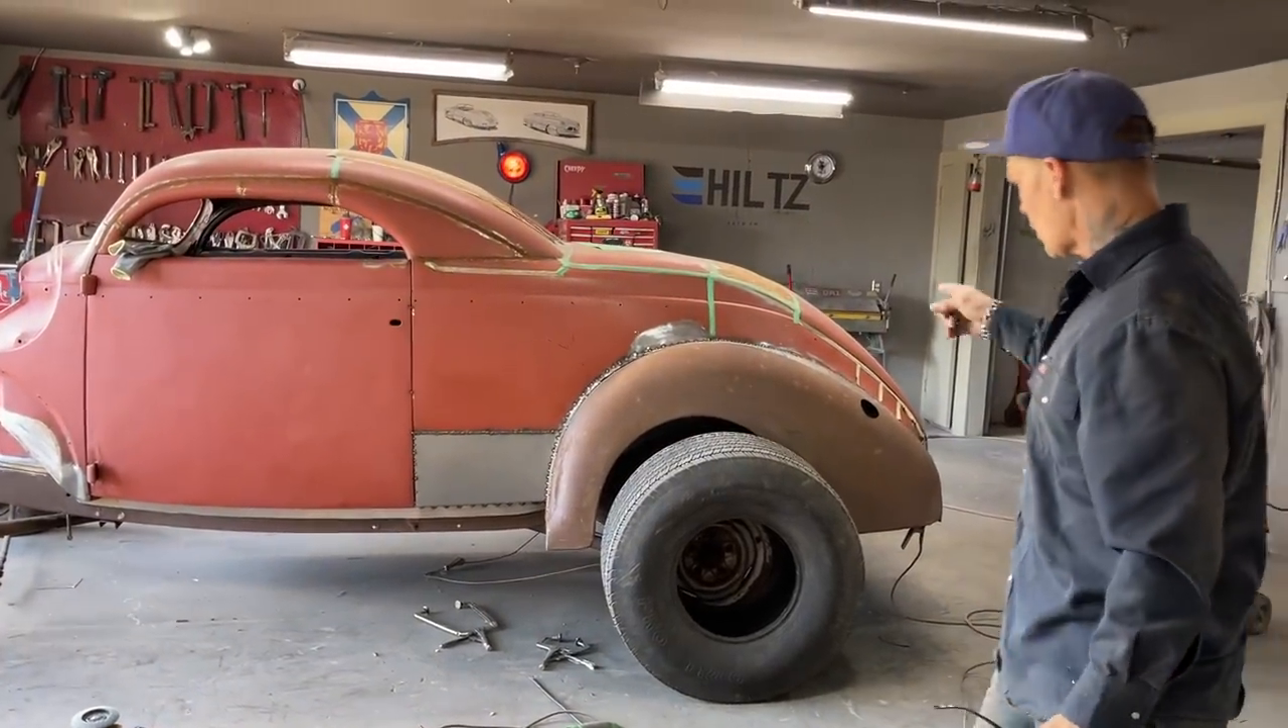So we've got one fender on, and we're going to continue, we're going to have to weld that all up.